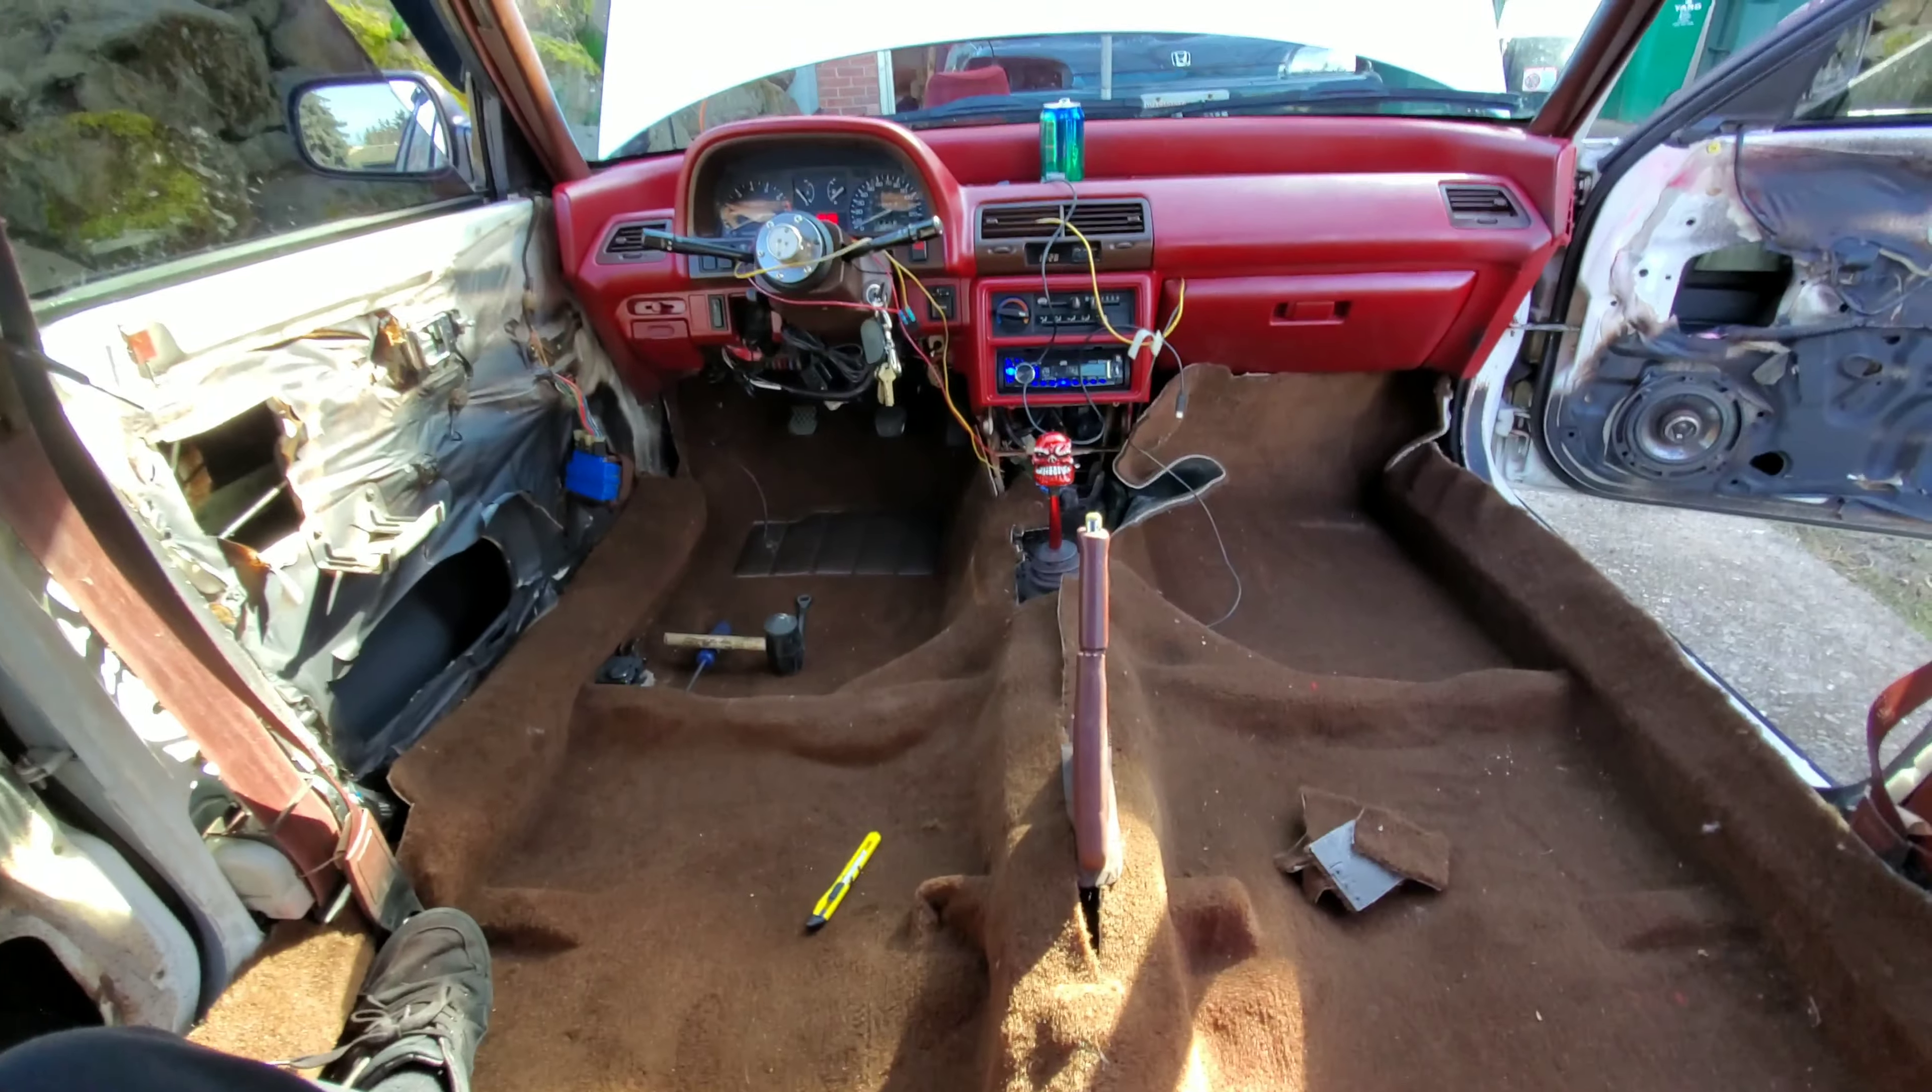There it is boom carpet is in.